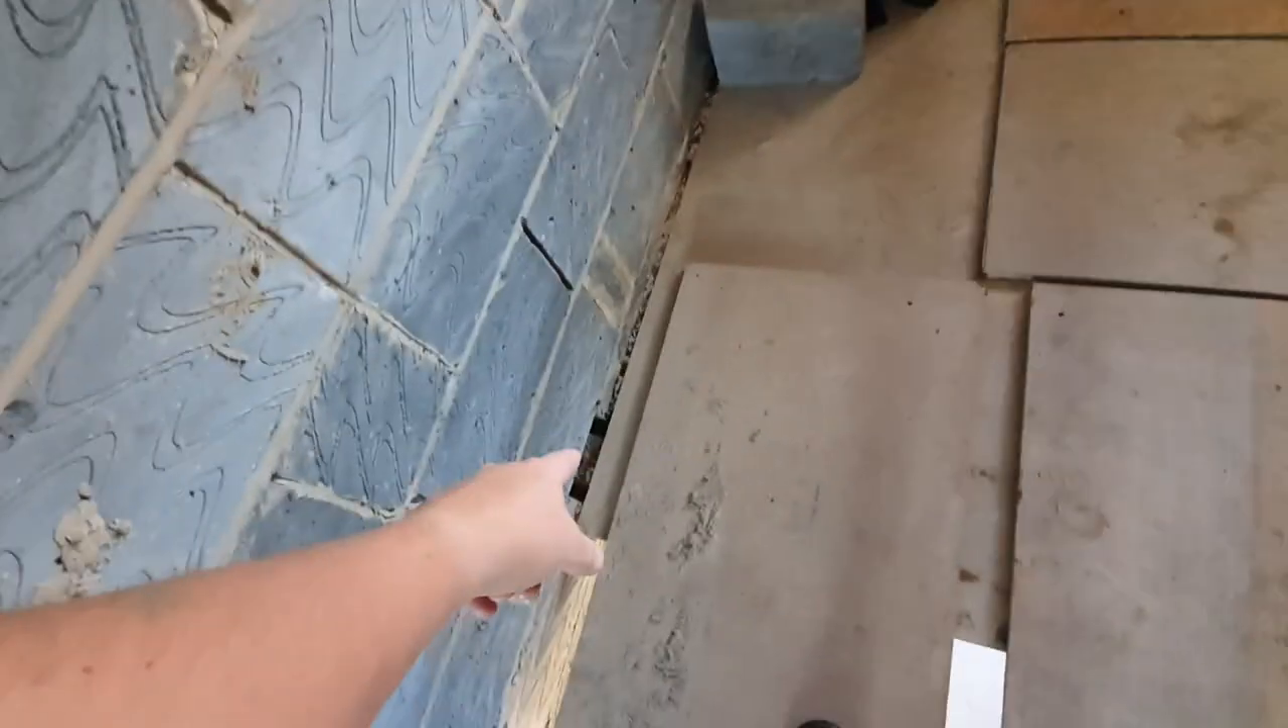And then we've still got flooring to do.